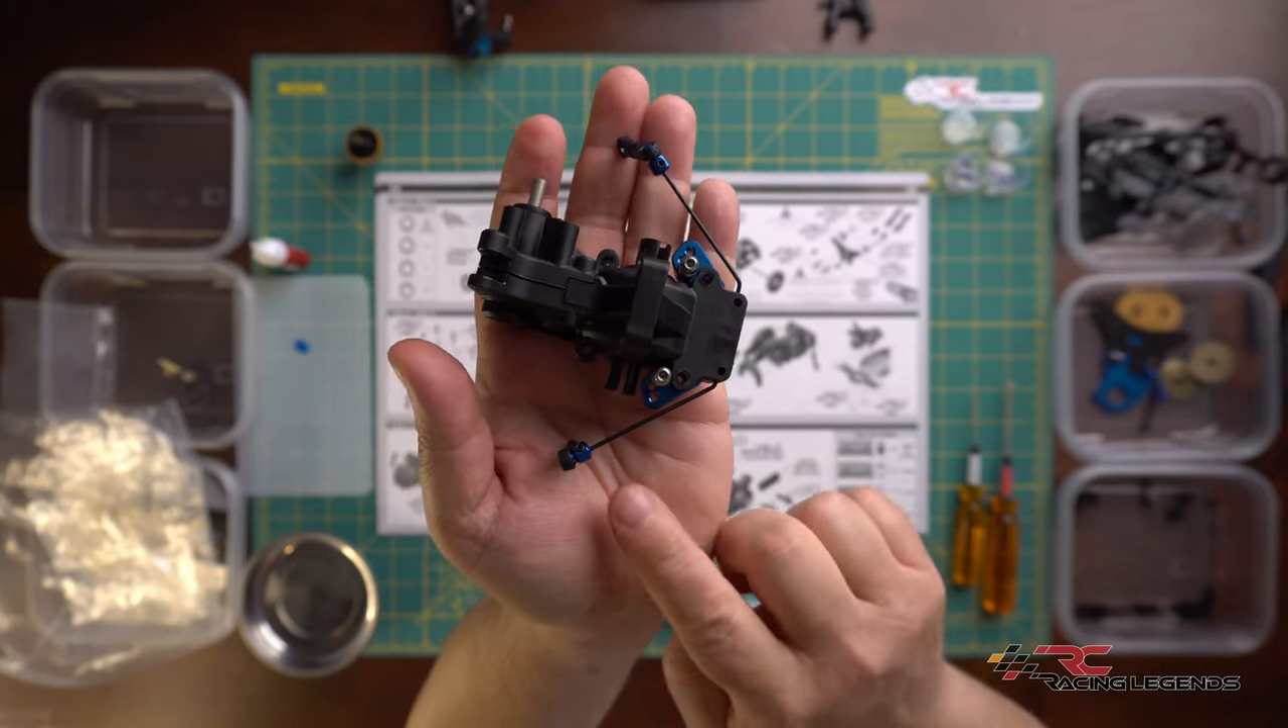All right and there we are rear anti-roll bar installed along with its end links and the laid down gear box top along with the differential and its inserts are now done.